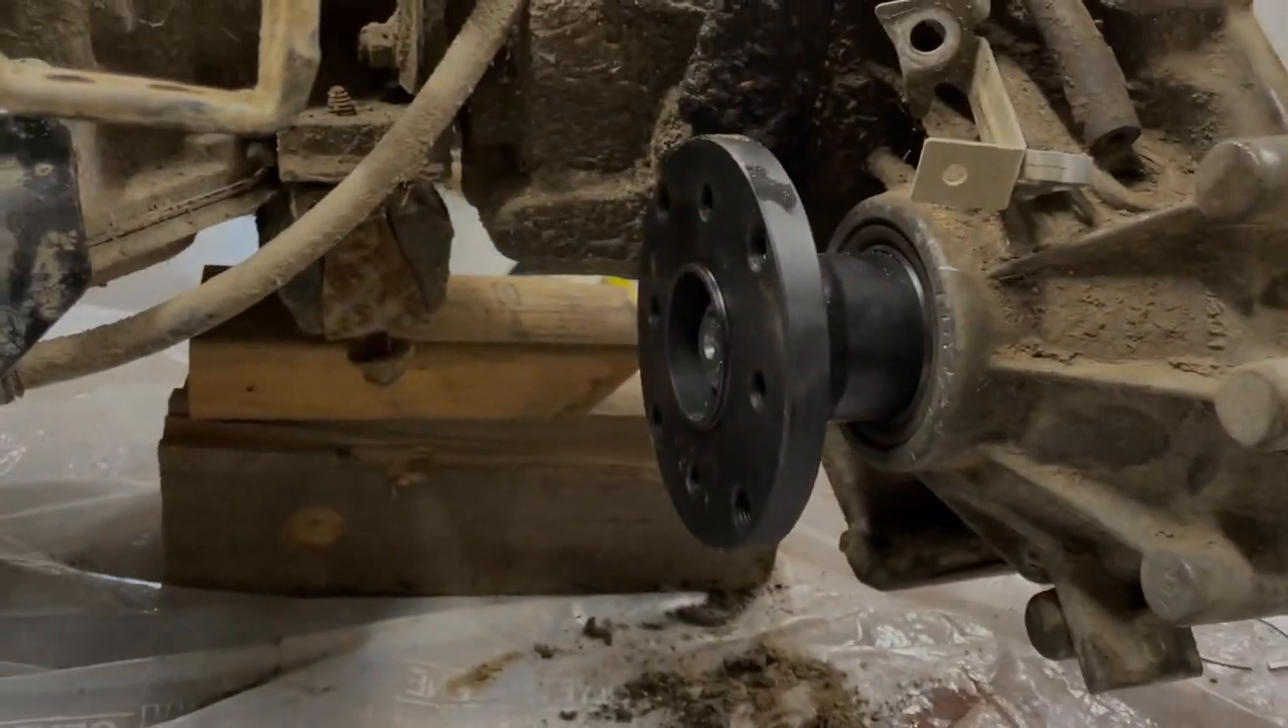Already did the slip yoke eliminator. So, now it's got the flange for a CV style drive shaft.